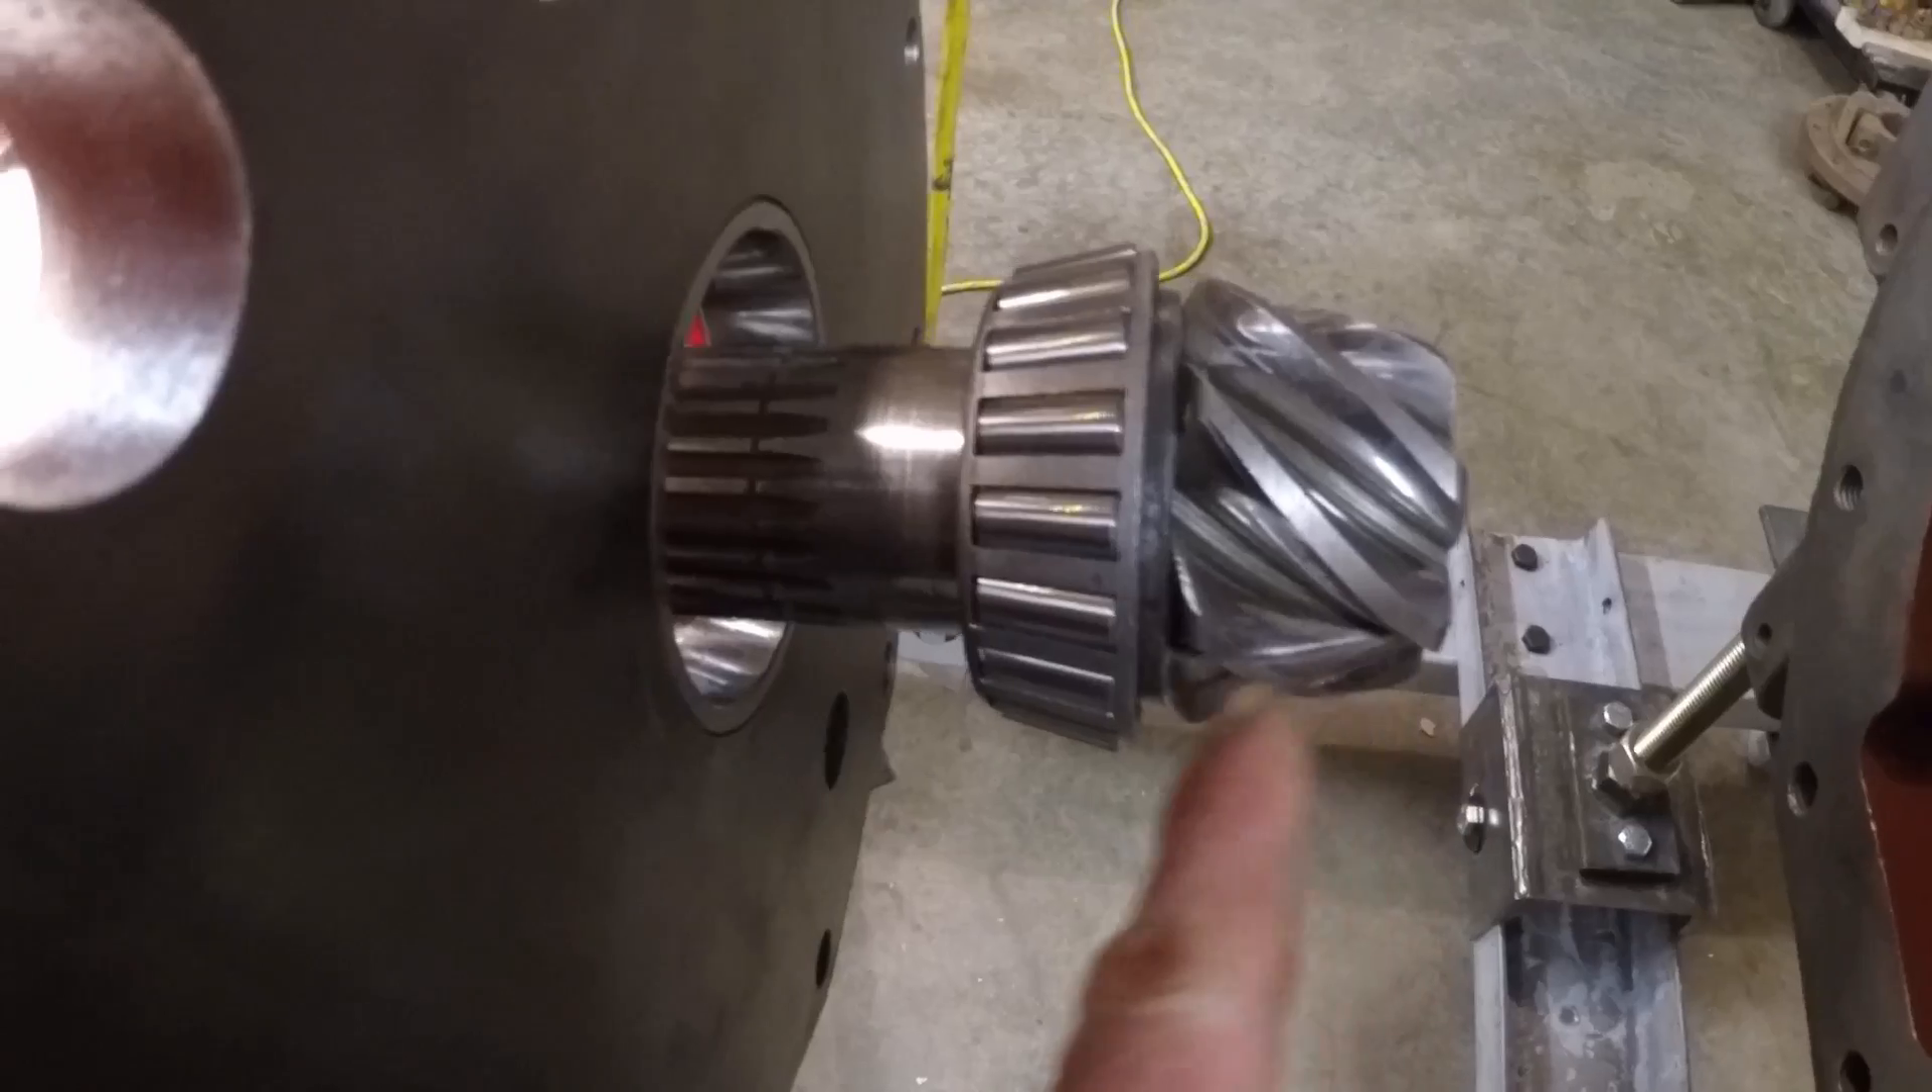So all the gears are in there on the shaft, but the shaft itself is still quite a ways out of the housing.